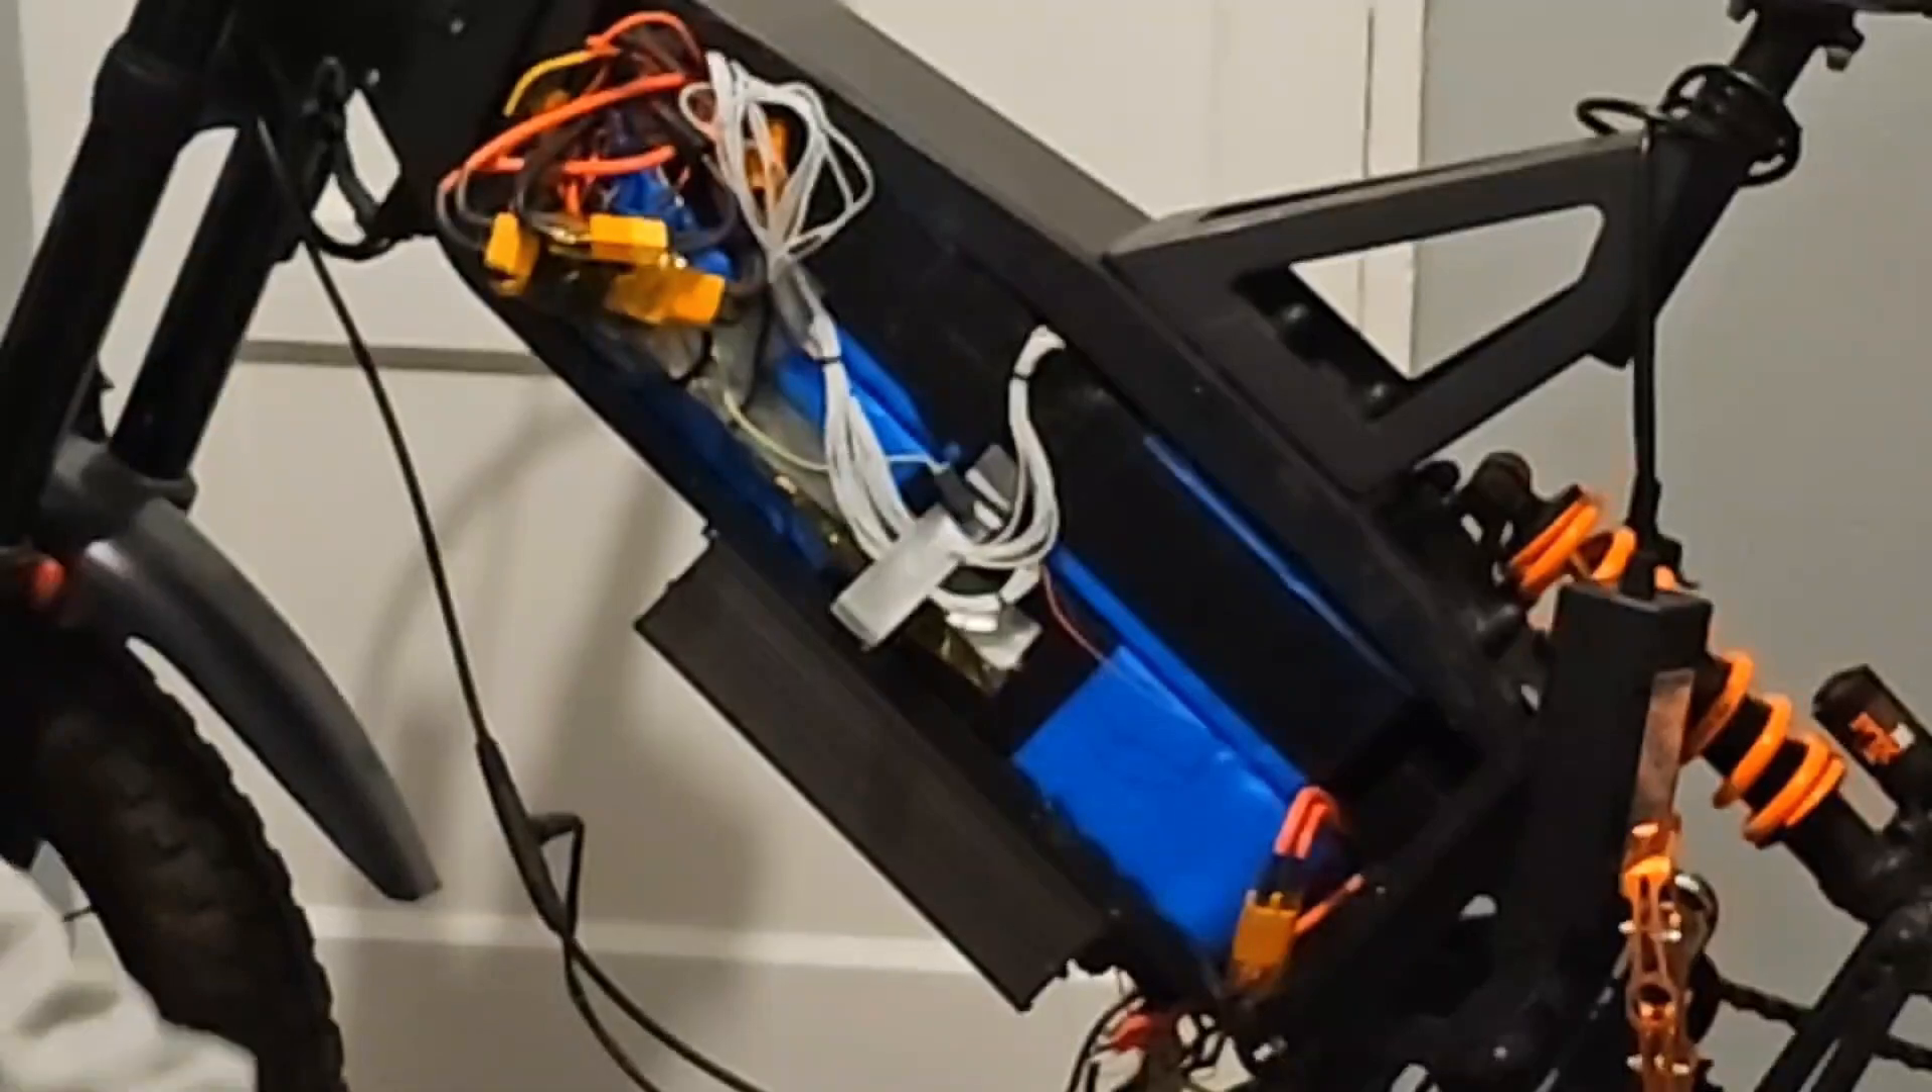So this is what we're looking at with the side panel removed.